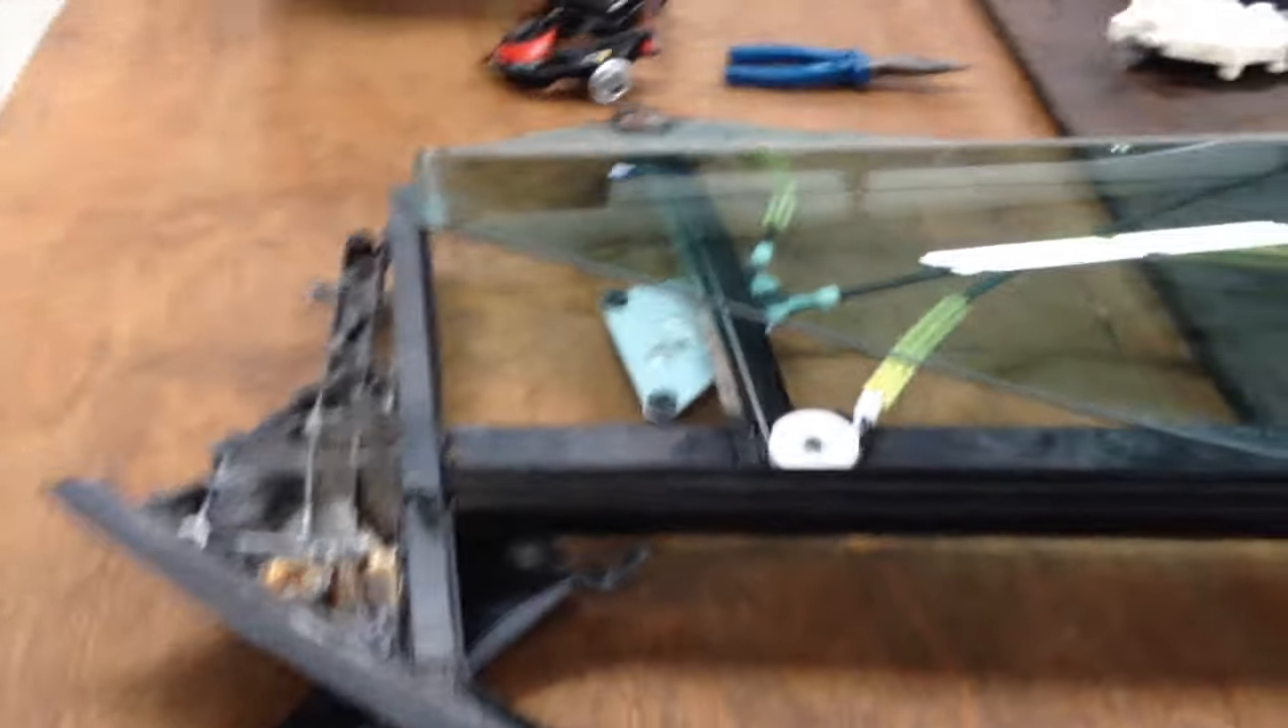I have the window out now.